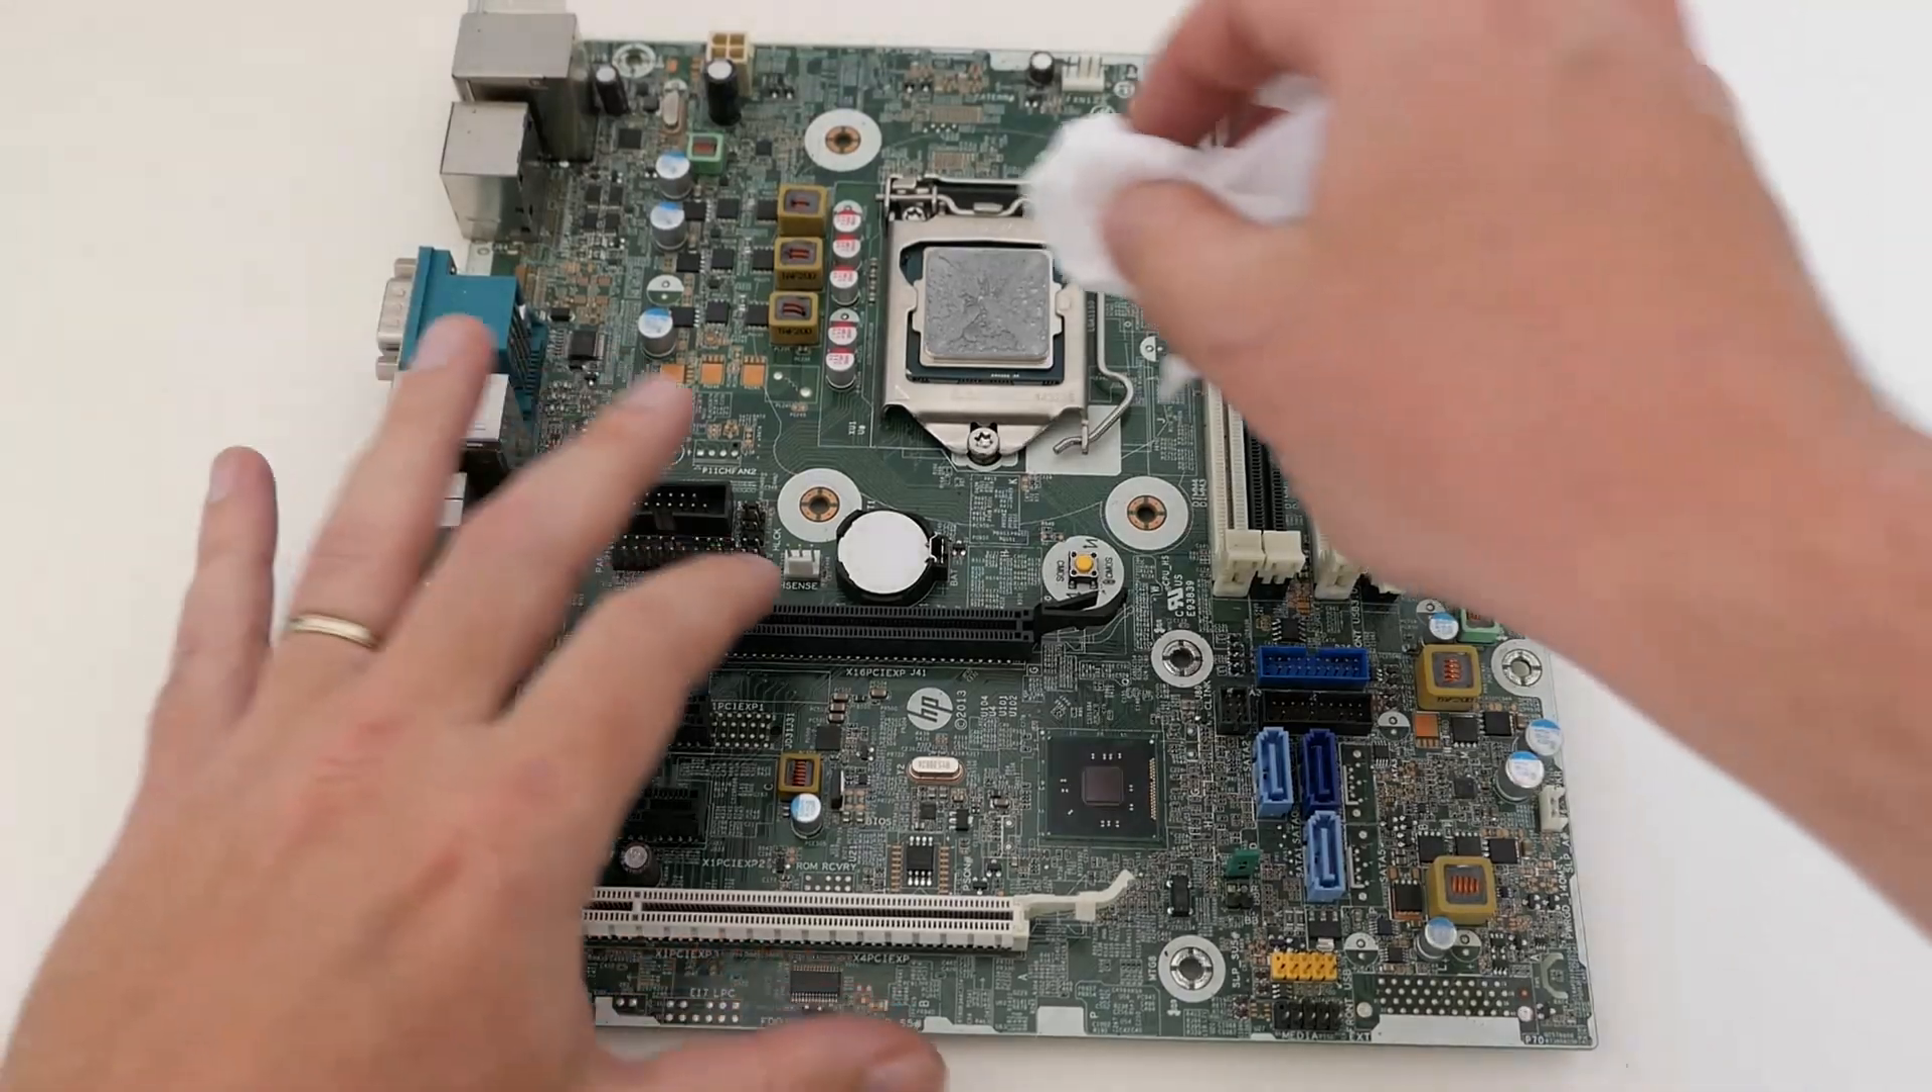Here is the motherboard after I removed it from the case.